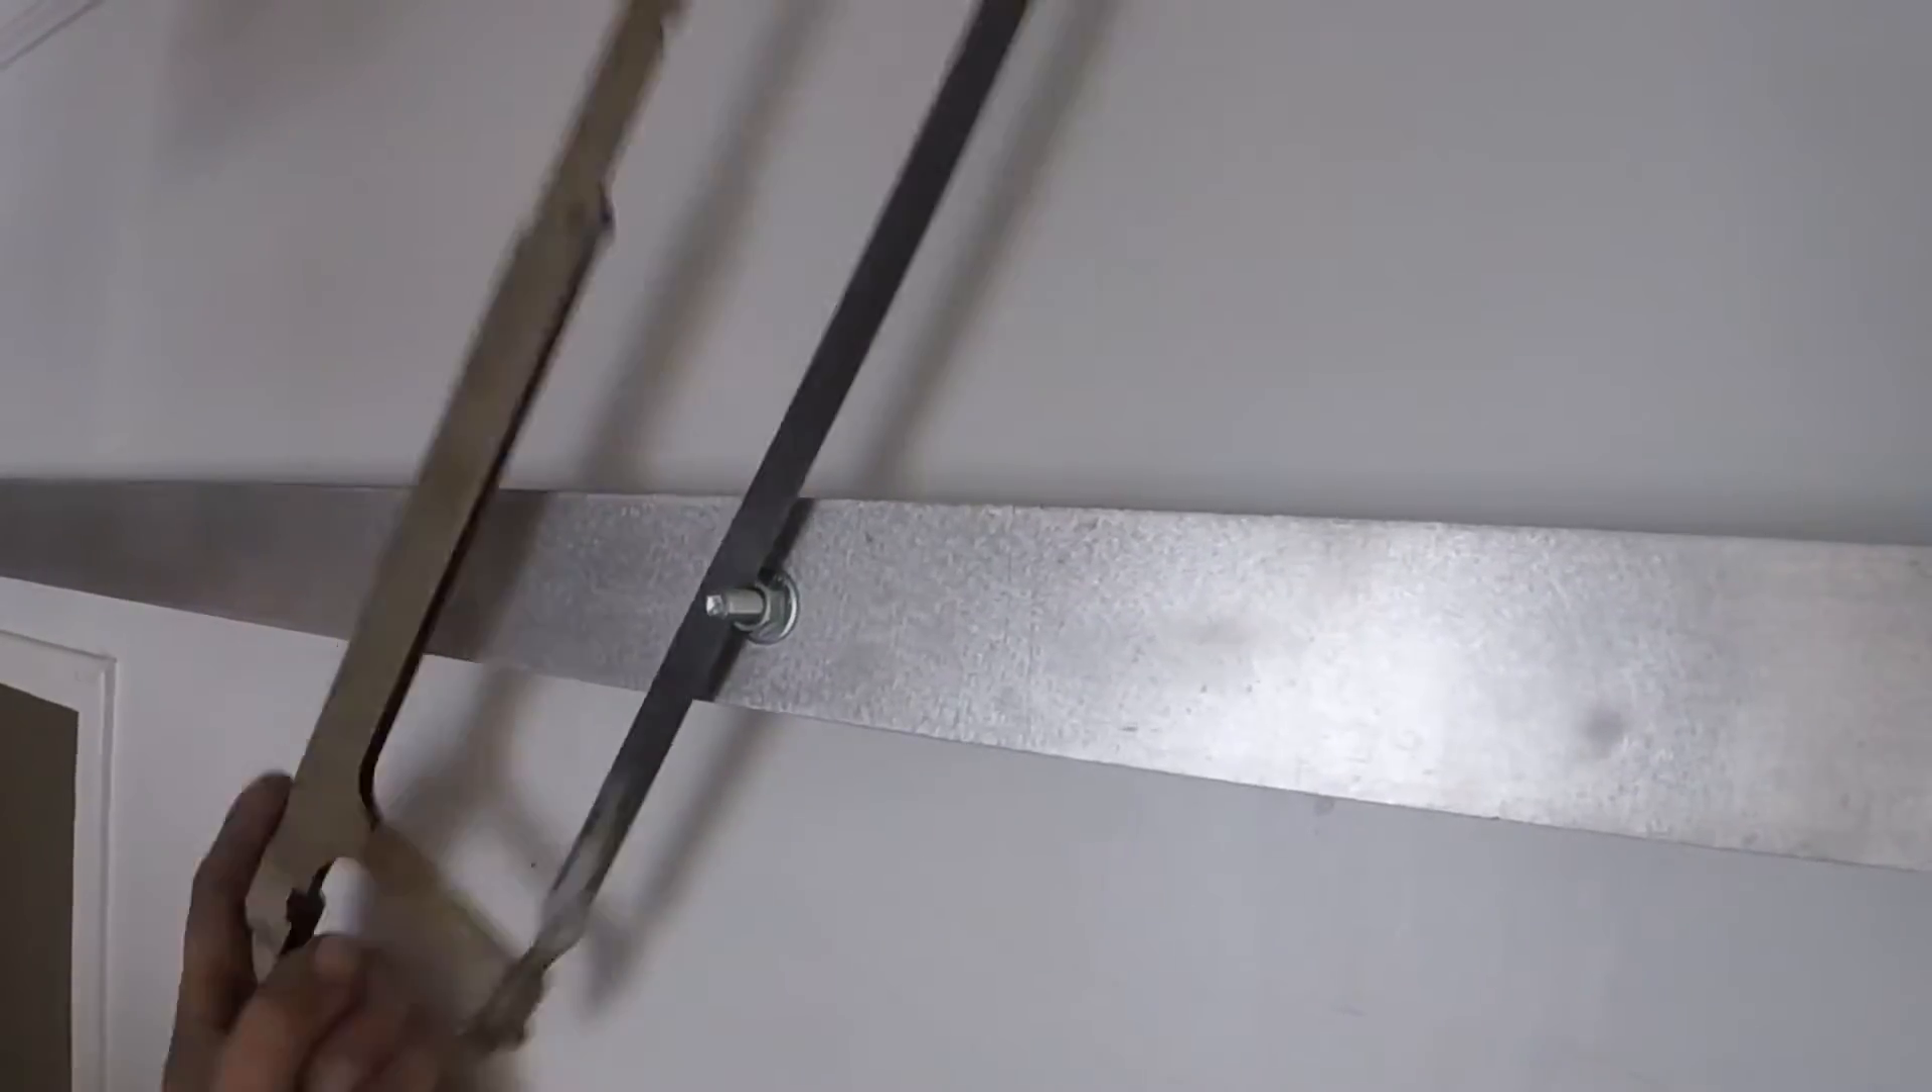So this is pretty much it except these bolts here stick out too far.